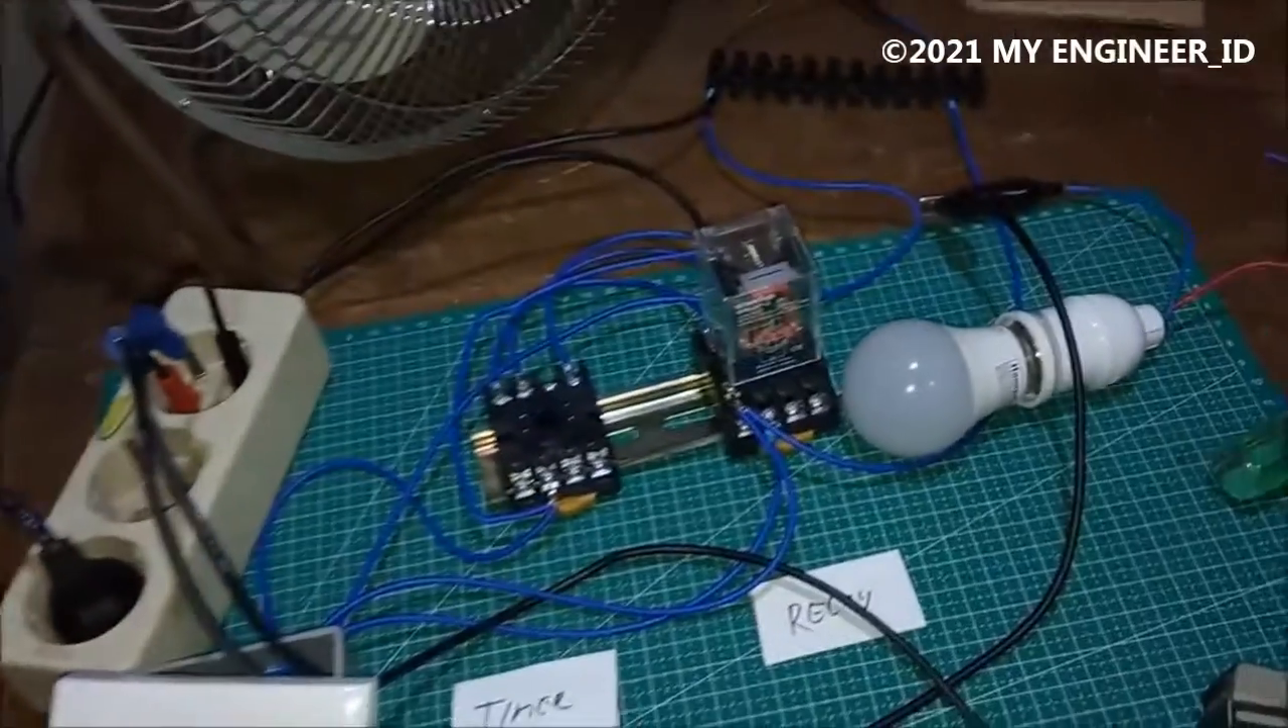Nah, relaynya Sudah saya pasang Dan ini saya sambungkan Ke lampu Dari stop kontak.